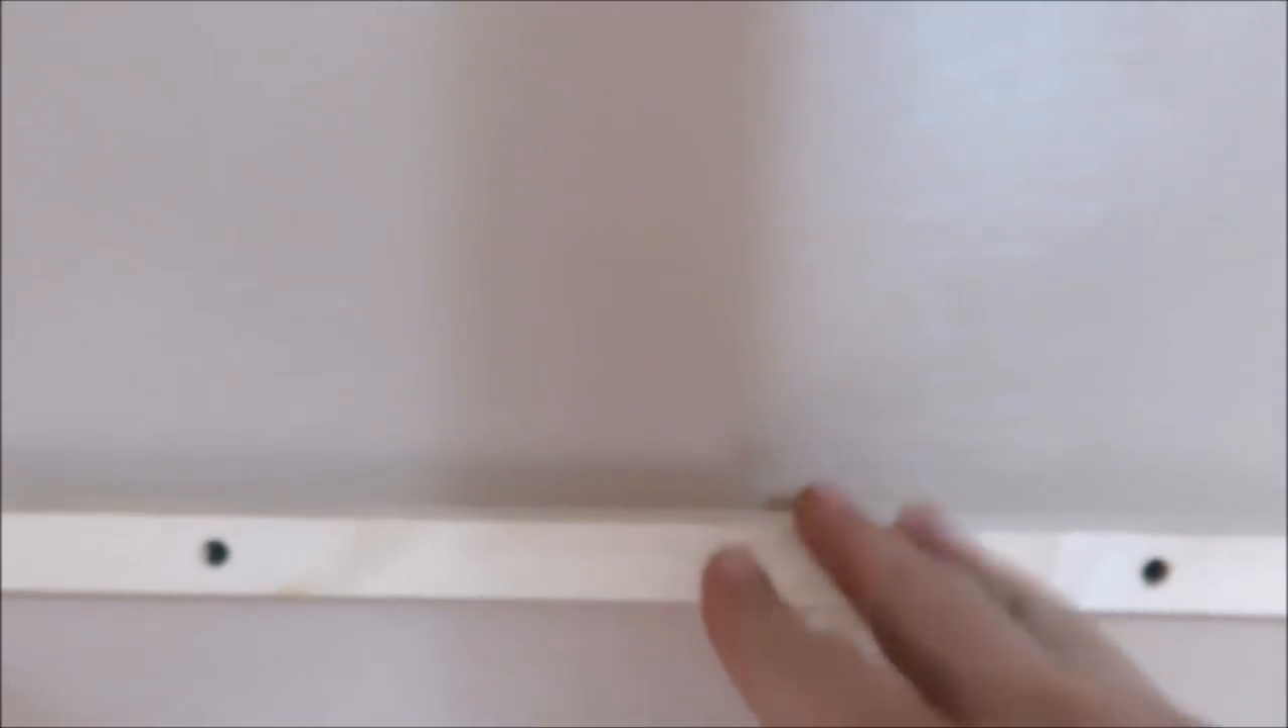You can see I got my little back strip on there.